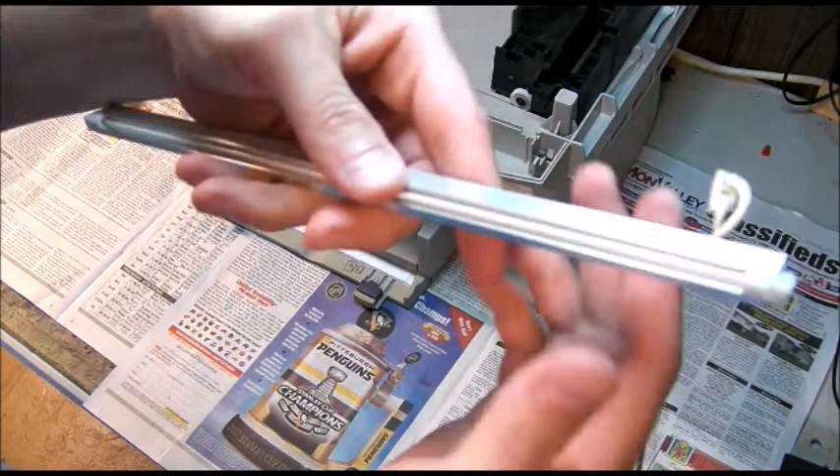Okay, so the bulb assembly is out now.